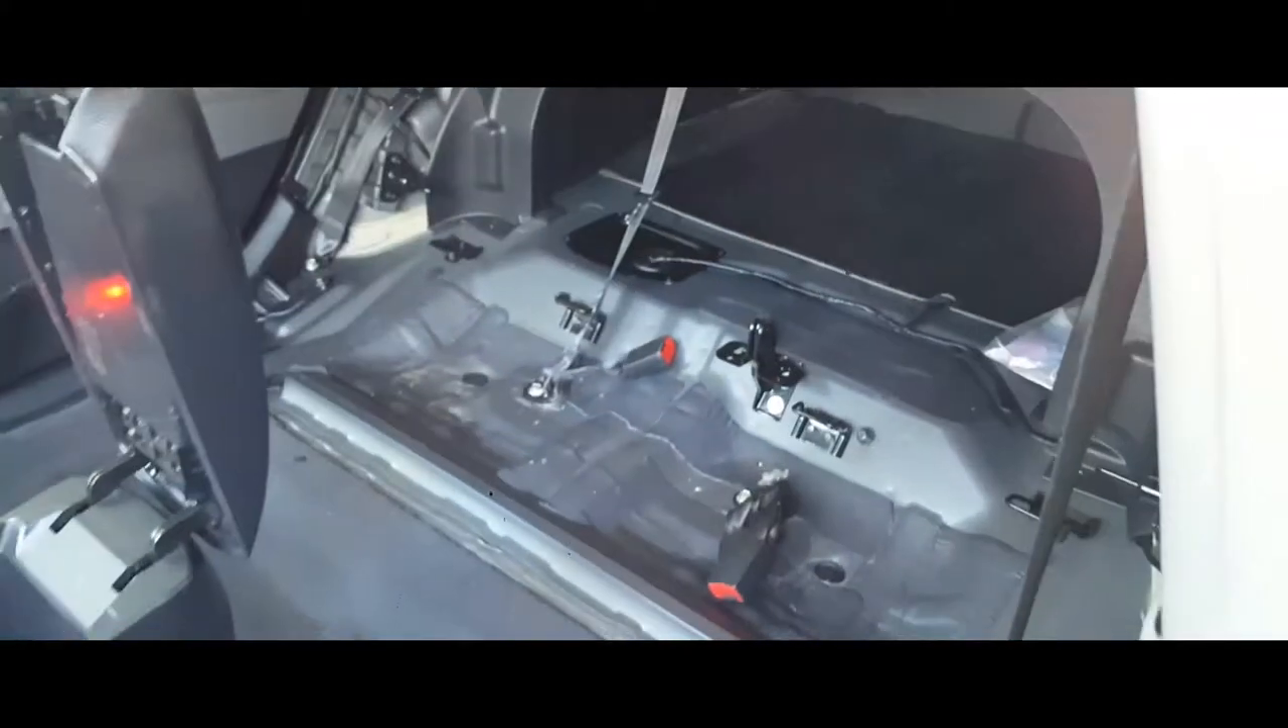Just took all the seats out.